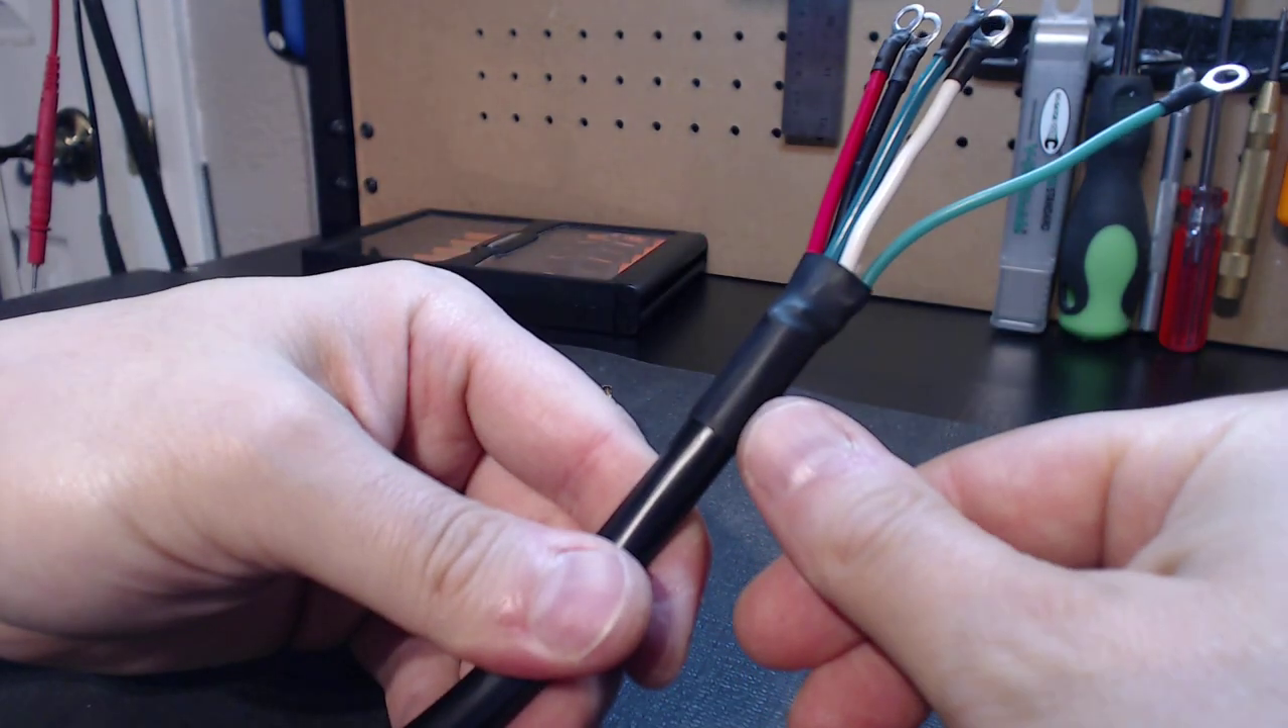Once again, I finished the assembly using heat shrink, keep our wires nice and neat.